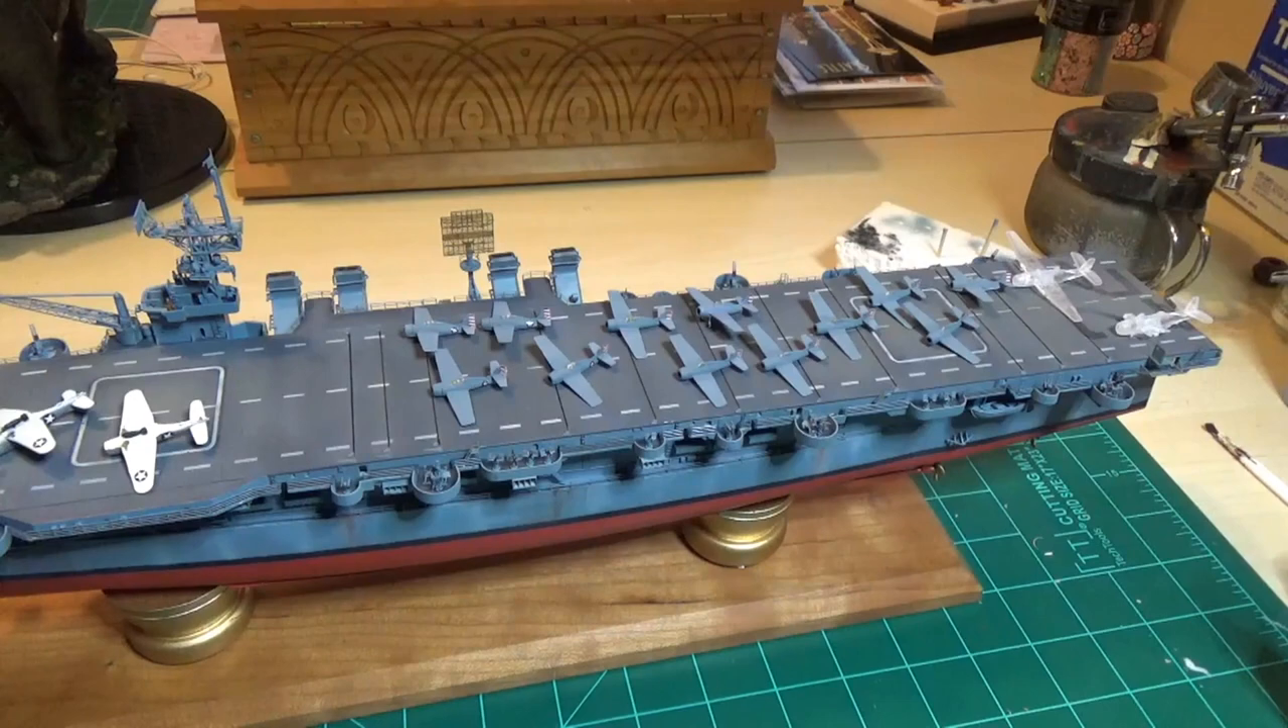Alright here we go with the USS Independence with guns and air wing and all sorts of everything kind of already installed here.